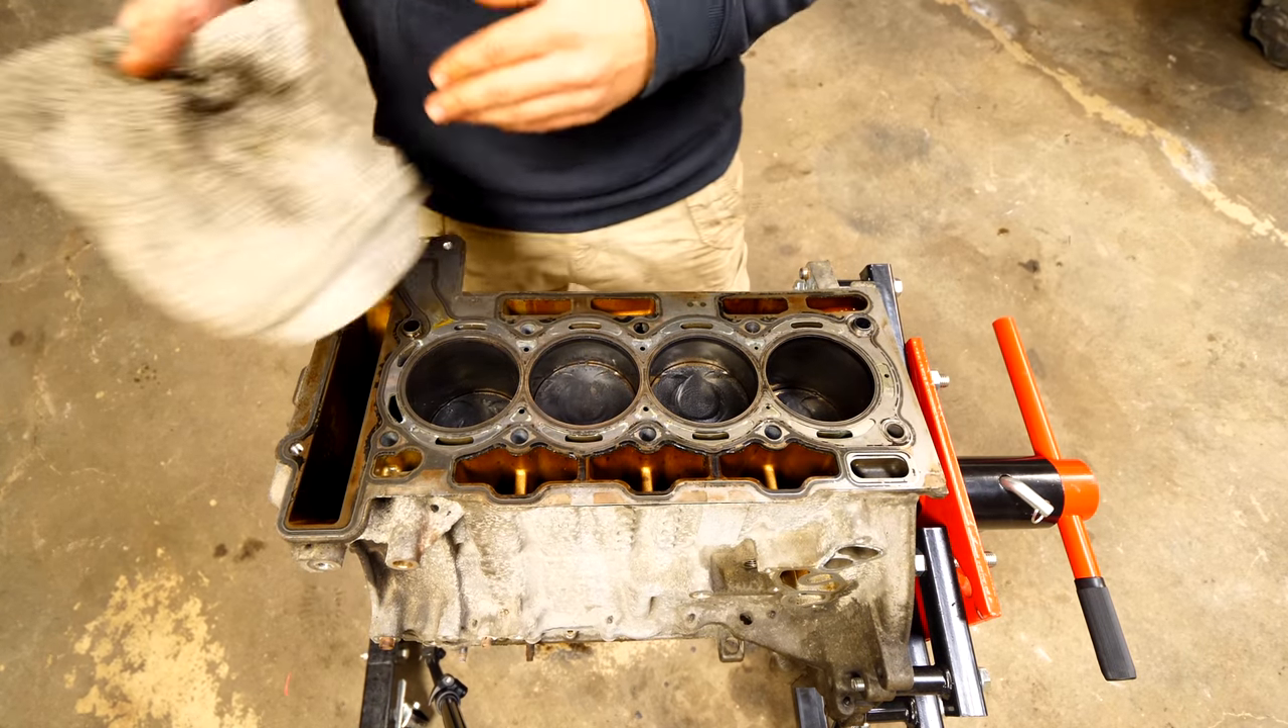With the head set aside, there is still one more thing that's found in between the cylinder head and the block, and that is the head gasket.